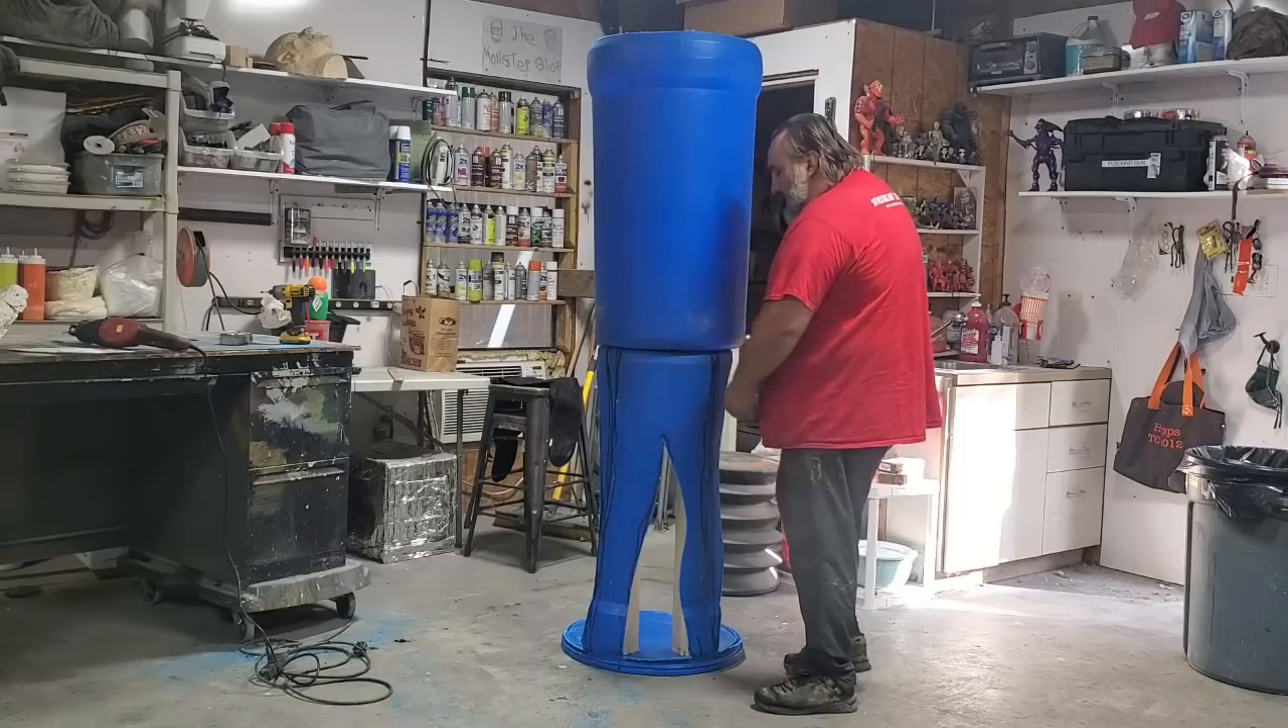I have now set the top of, well the other half of the barrel on top of this half of the barrel.